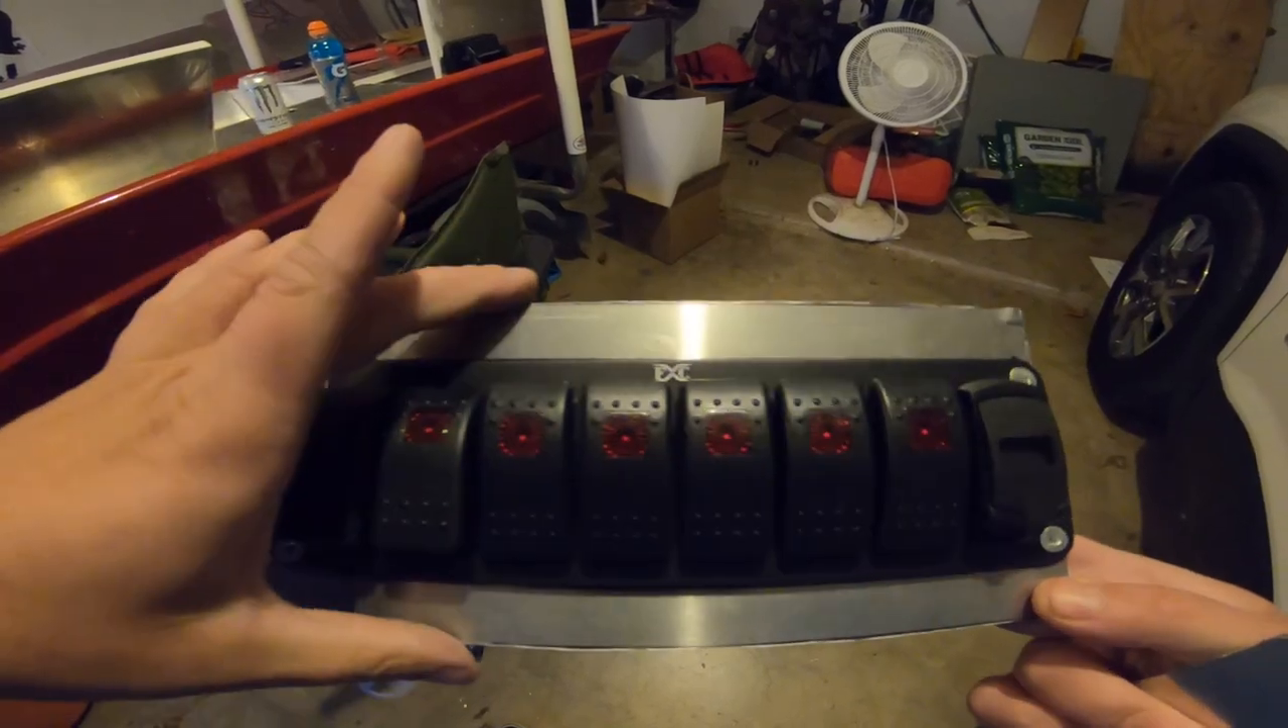Alright so now we got the switch panel attached to the face plate It is all riveted together.